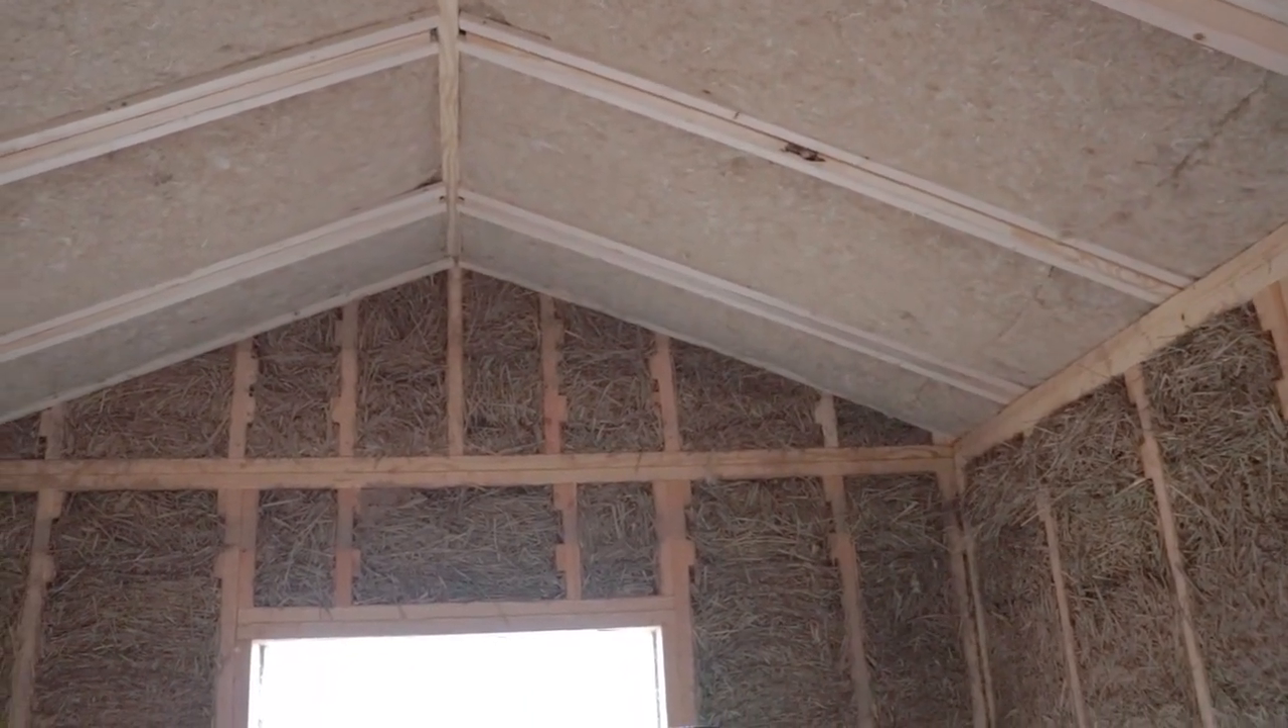Alright so inside here I just finished installing all the ceiling insulation.